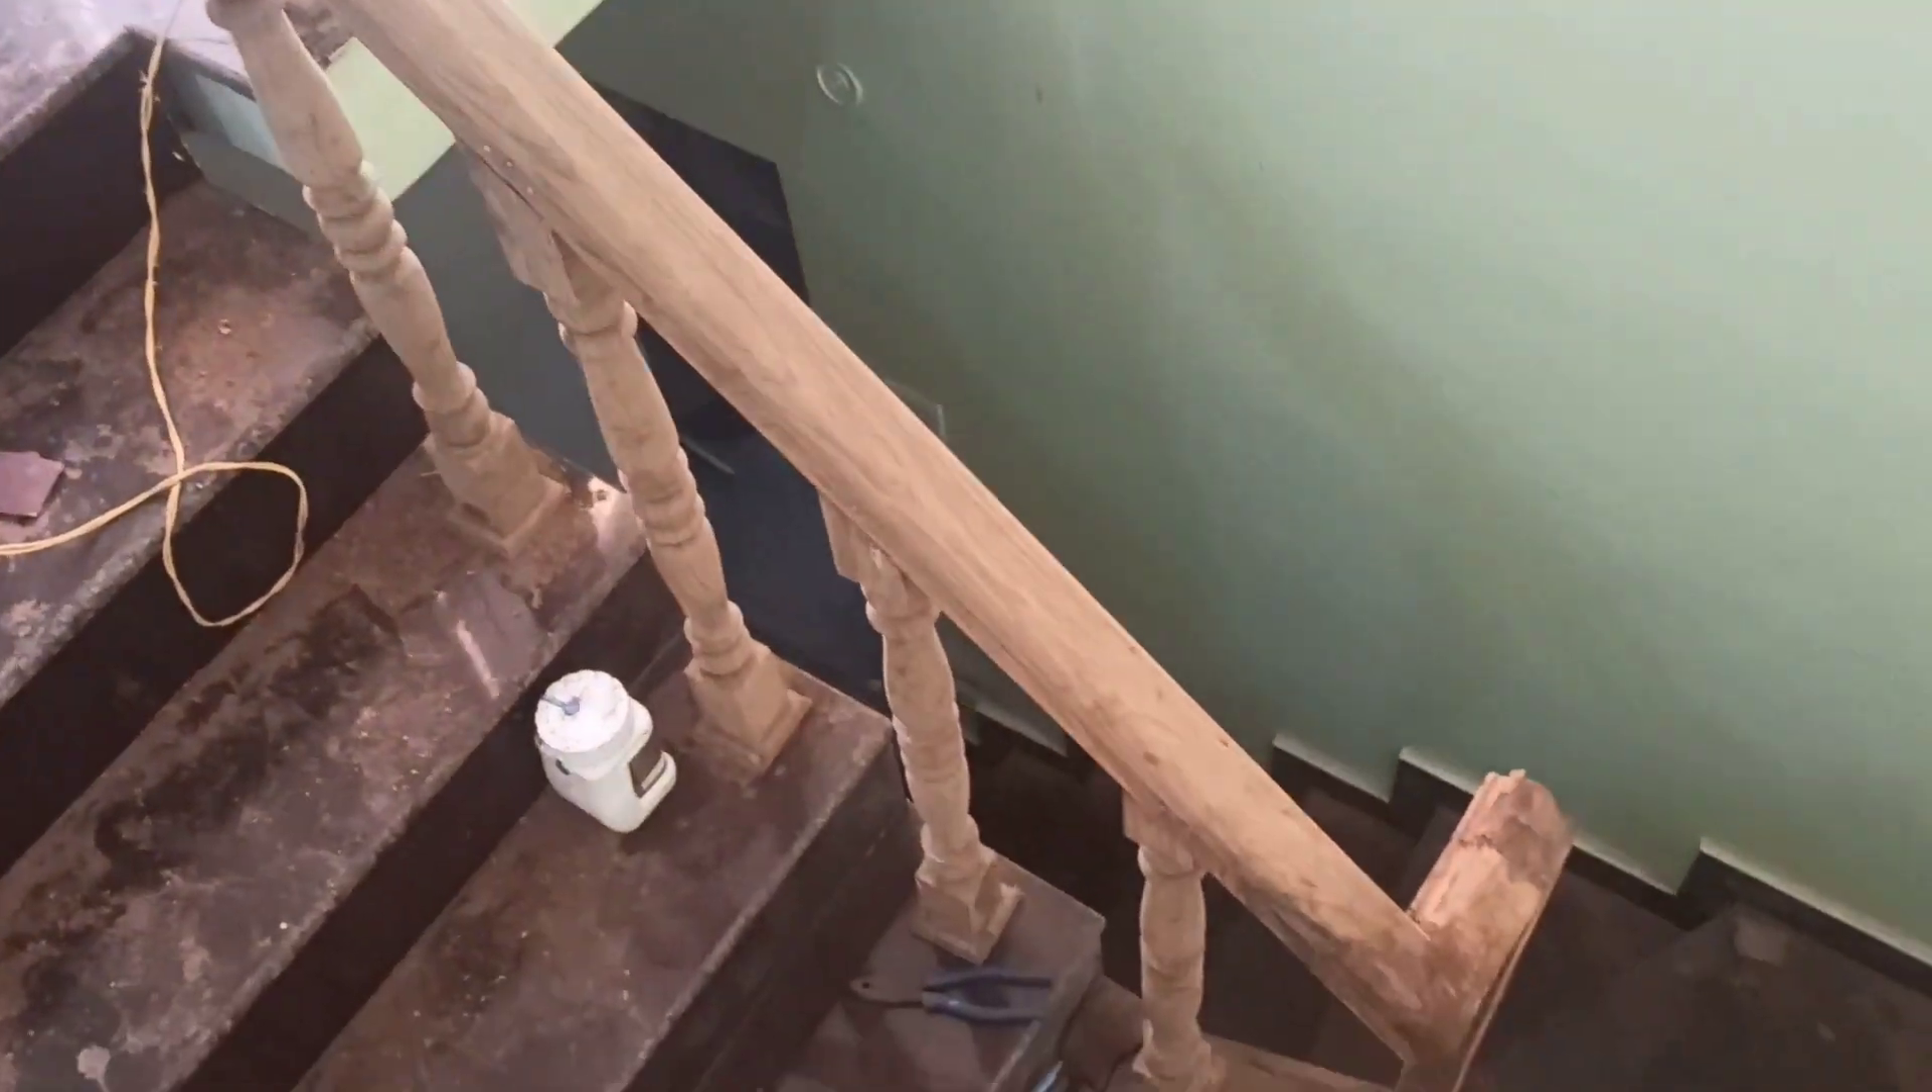ہم نے نیچے بھی یہ سیدھی ریلنگ لگا دیا ہے لکڑی کی۔